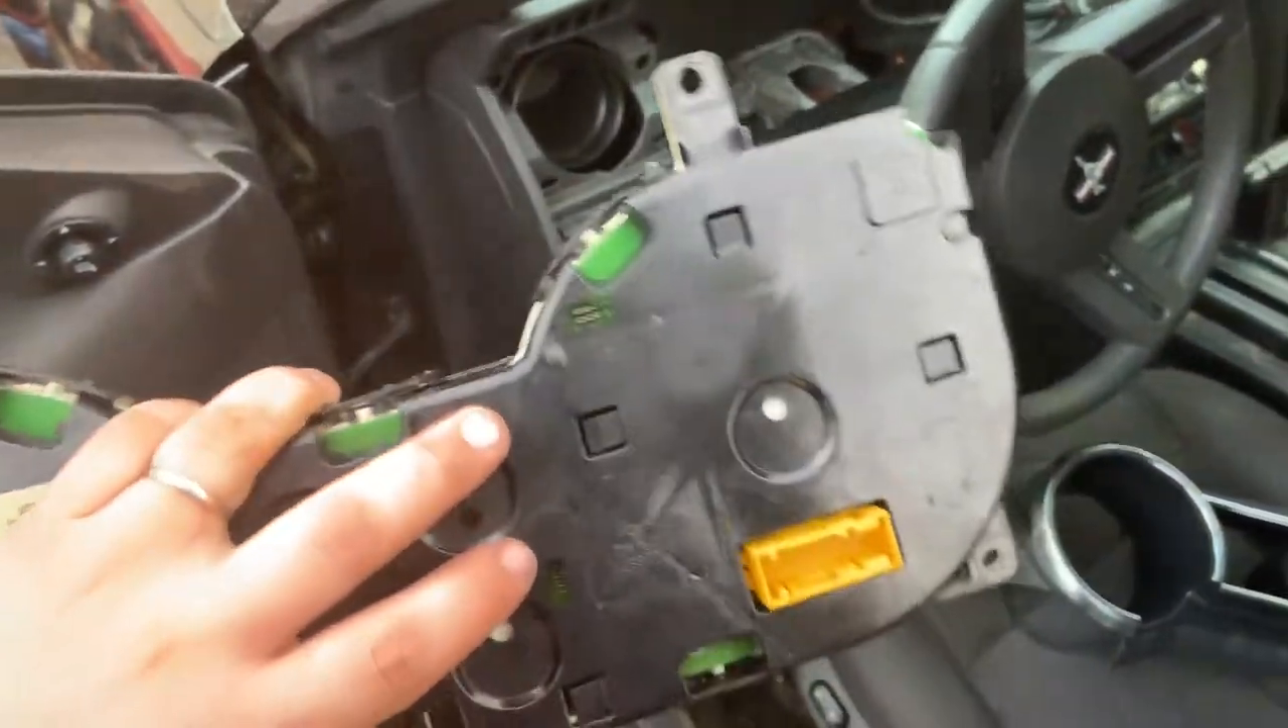Okay so you see gauge cluster is now out.